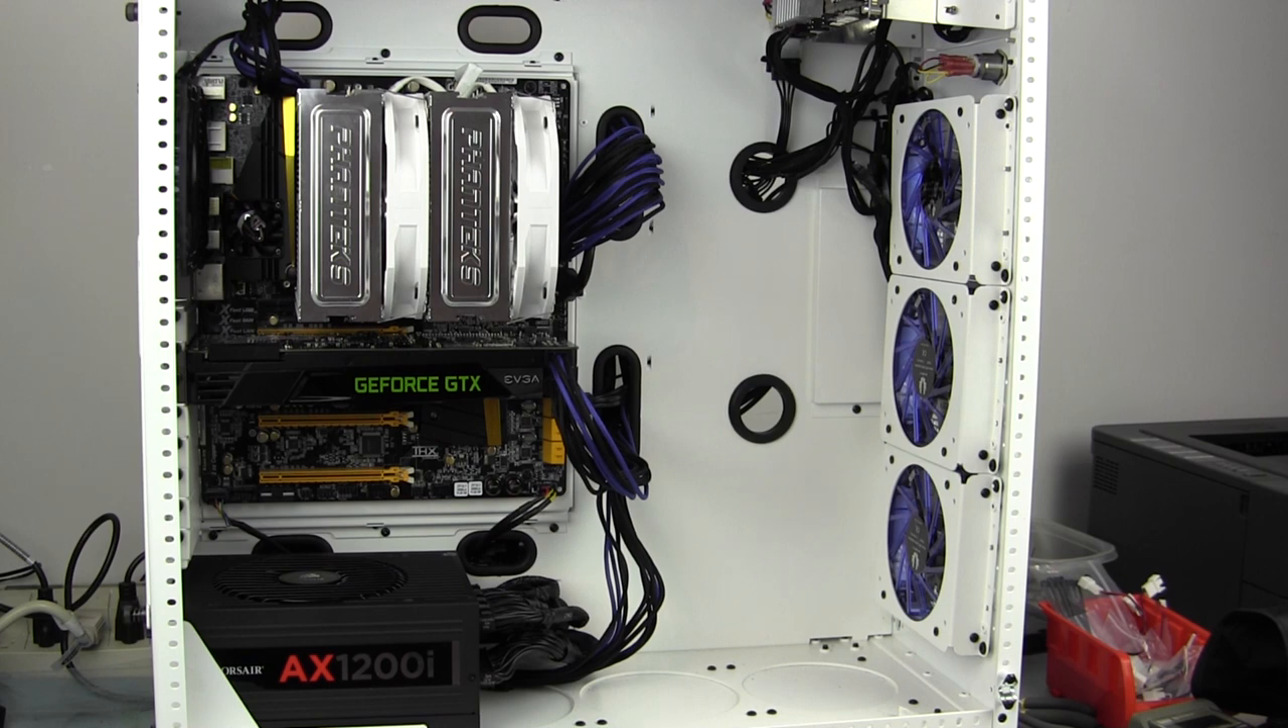We have the graphics card in now.